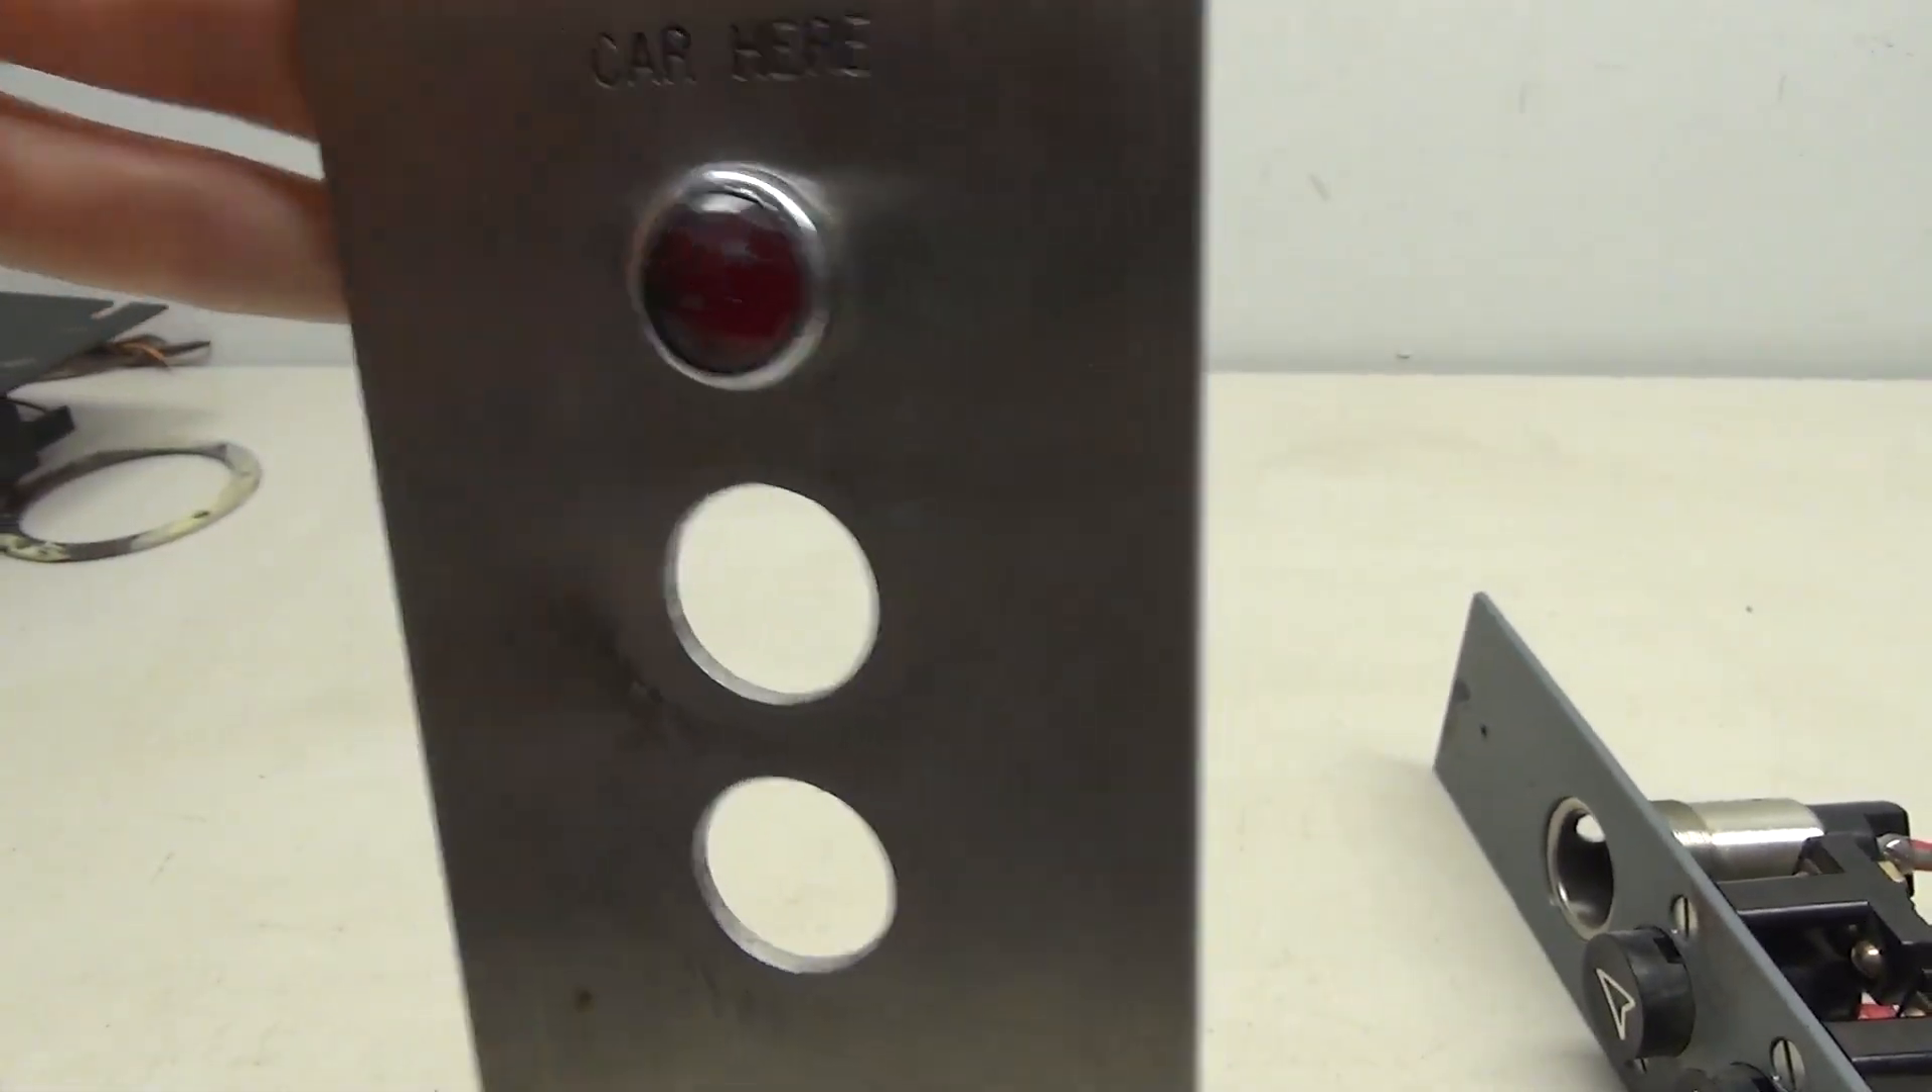So the jewel lamp is attached to the plate itself.